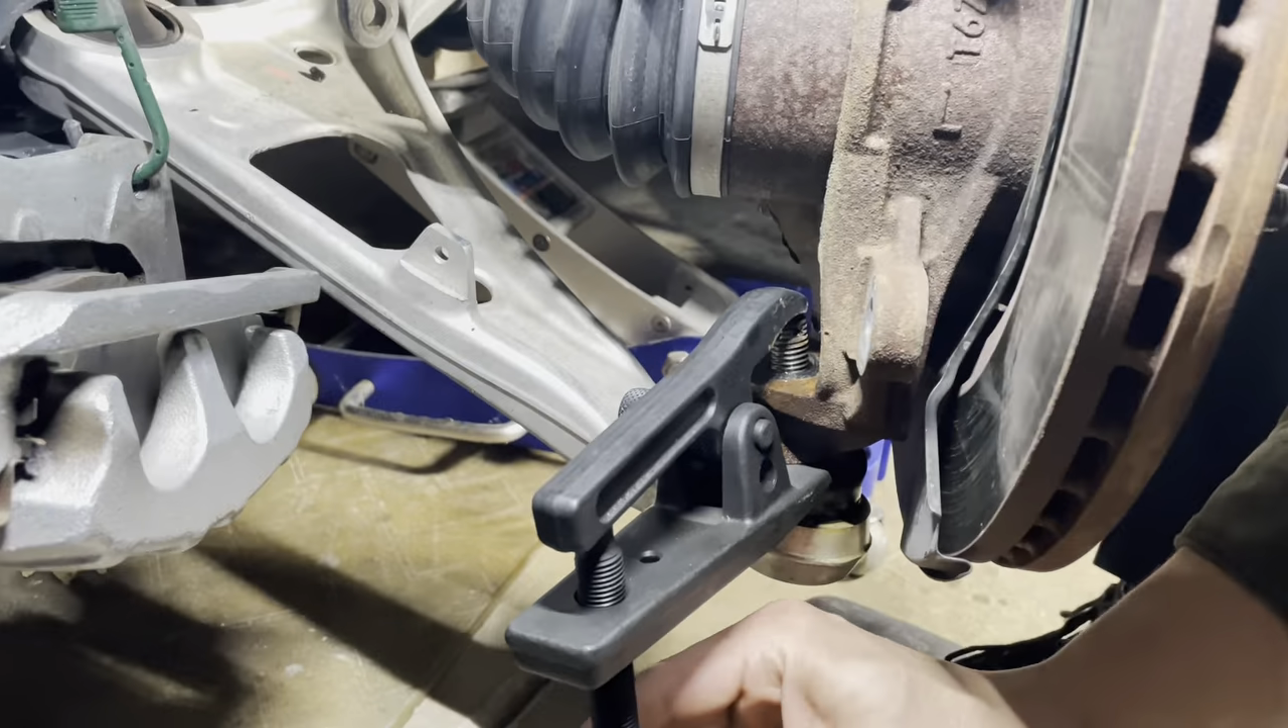Alright, so that's what the tool looks like installed.